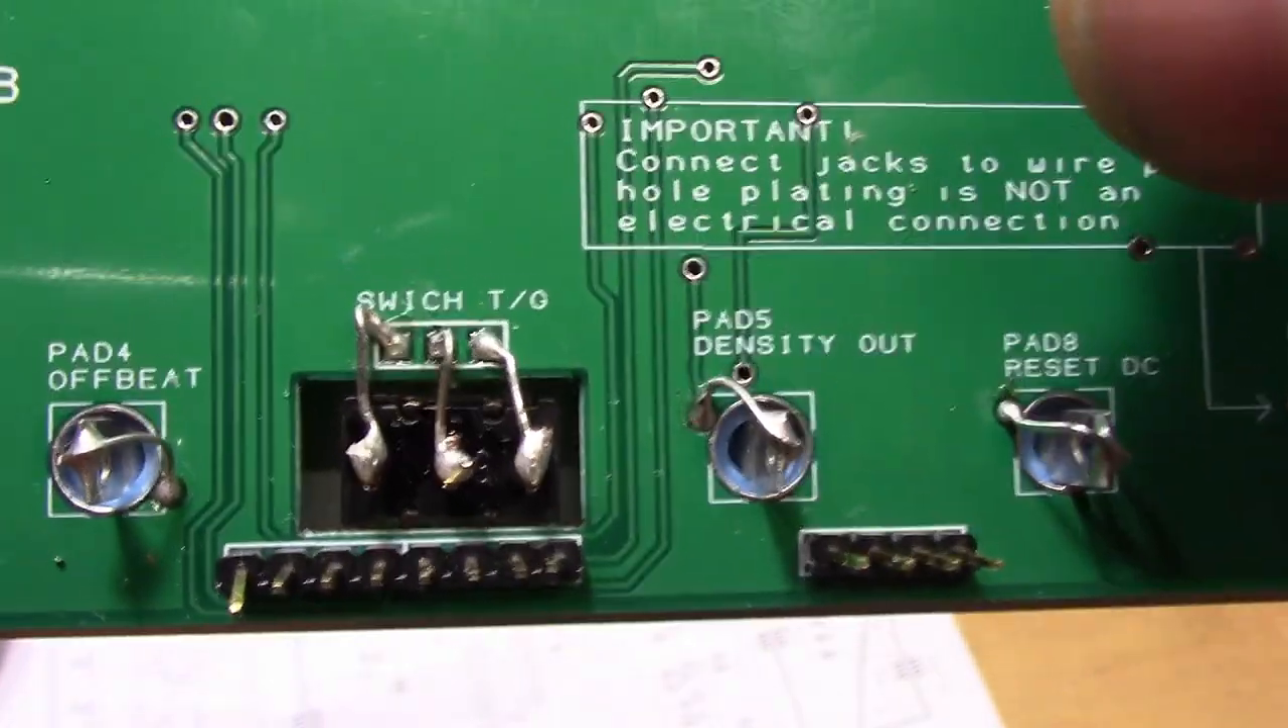I just put resistor leads into those holes and then bent them into the little sockets for the switch and soldered them in place. They're not going to go anywhere.